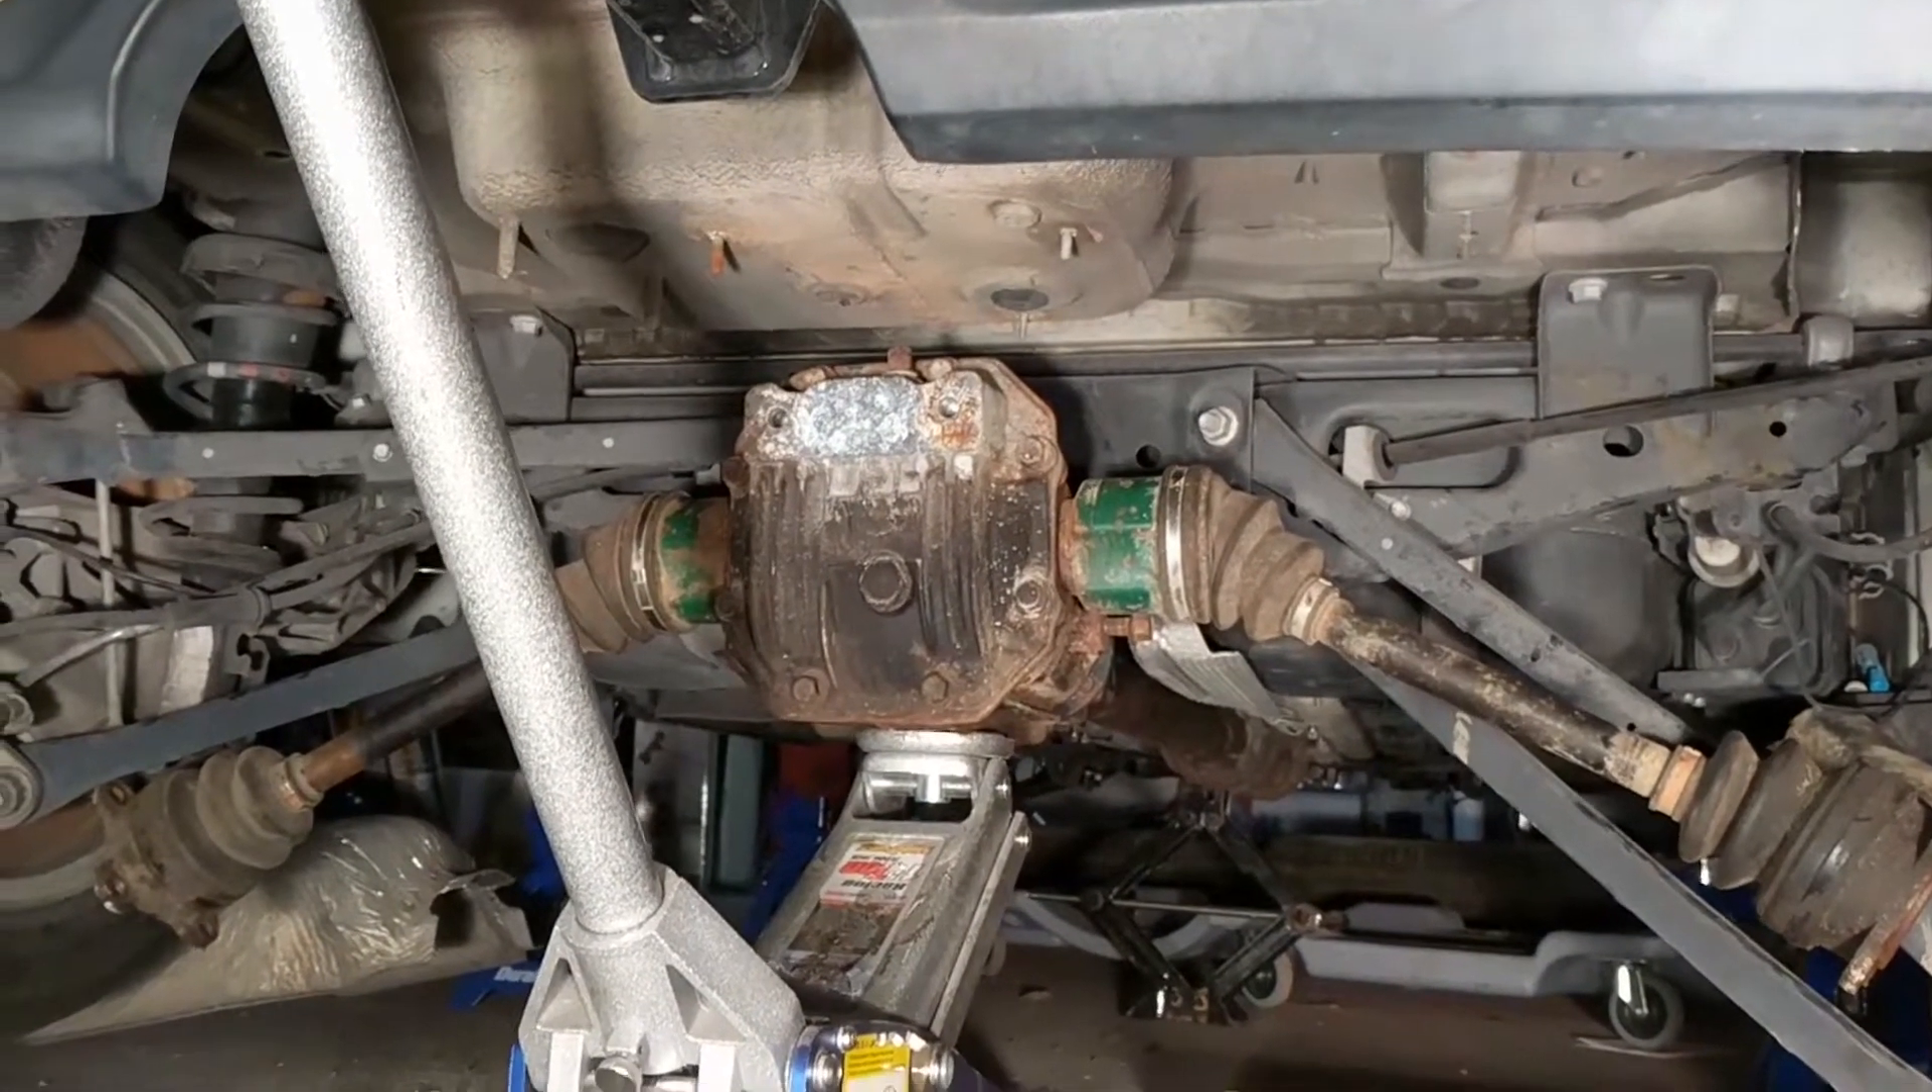We have the differential in. It's not mounted anything yet, just supported by the jack.